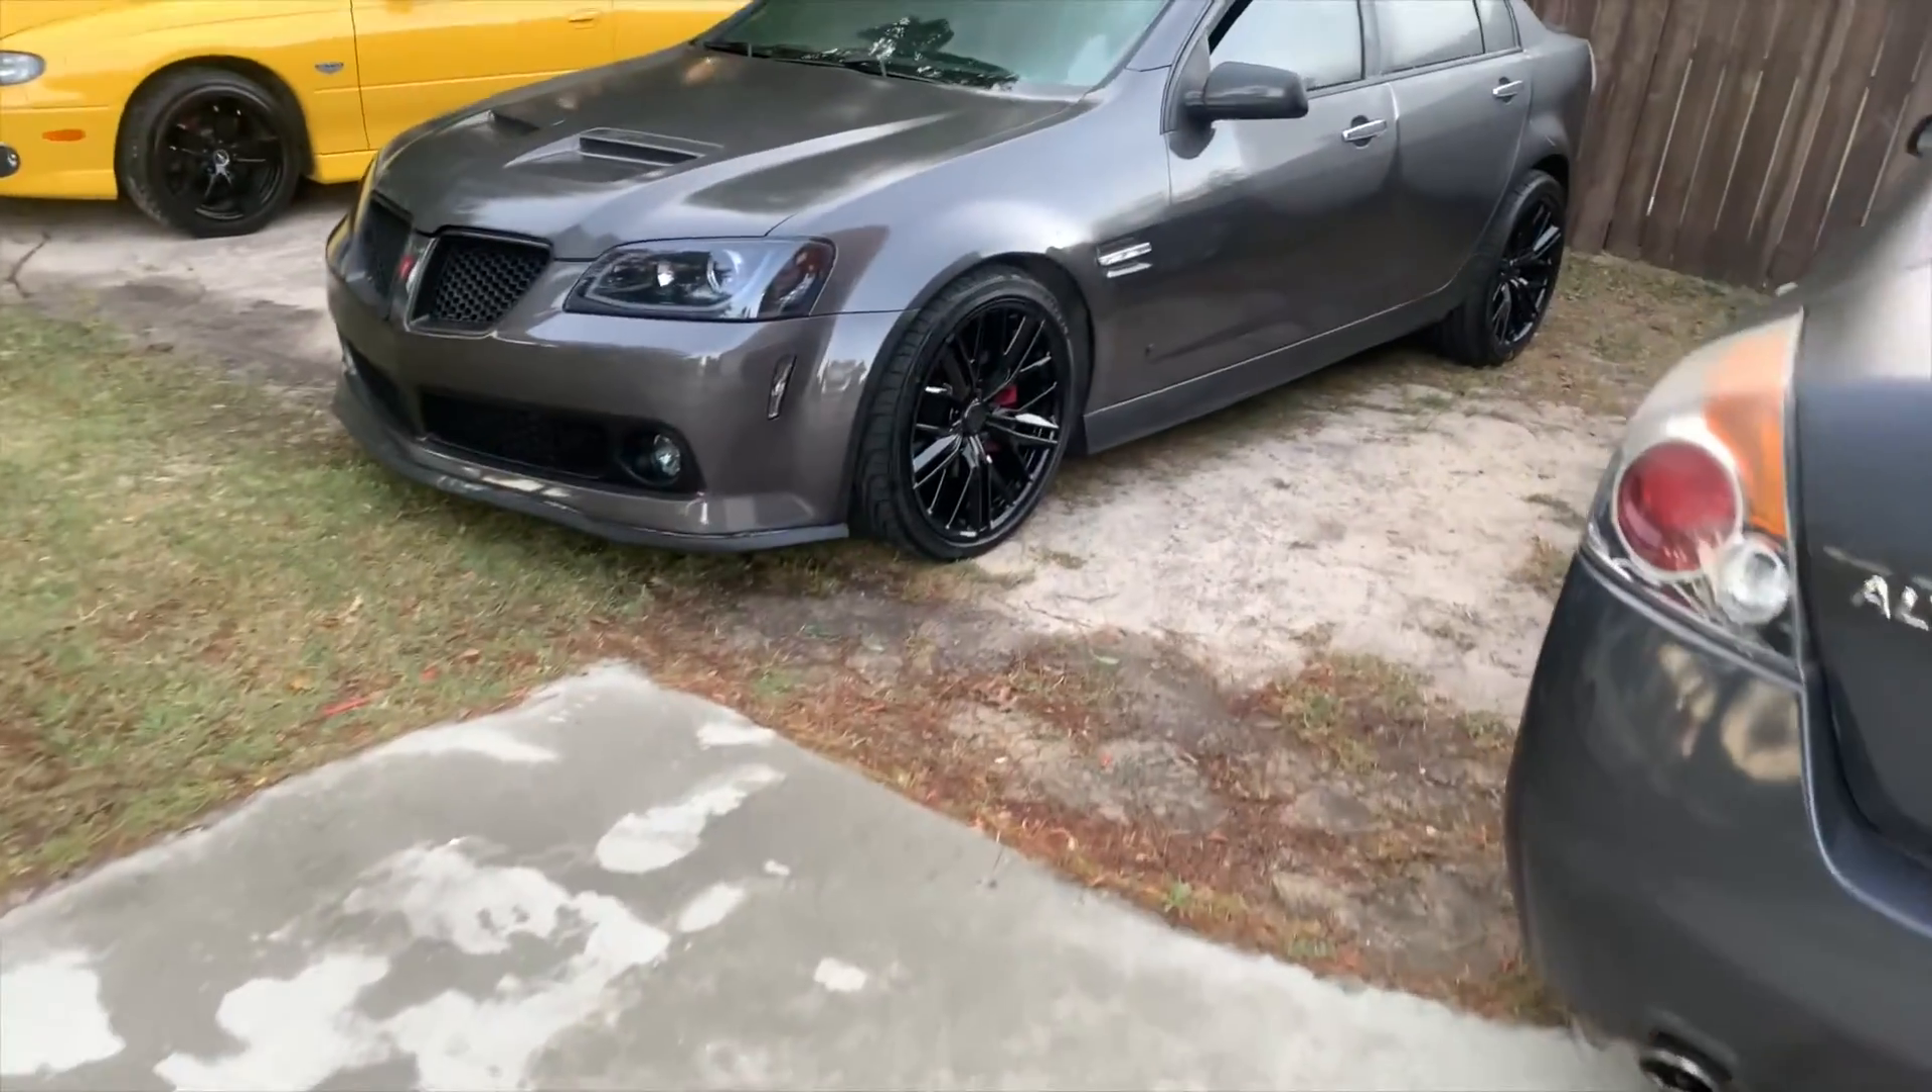Put the wheels on a g8 last night and it looks good.